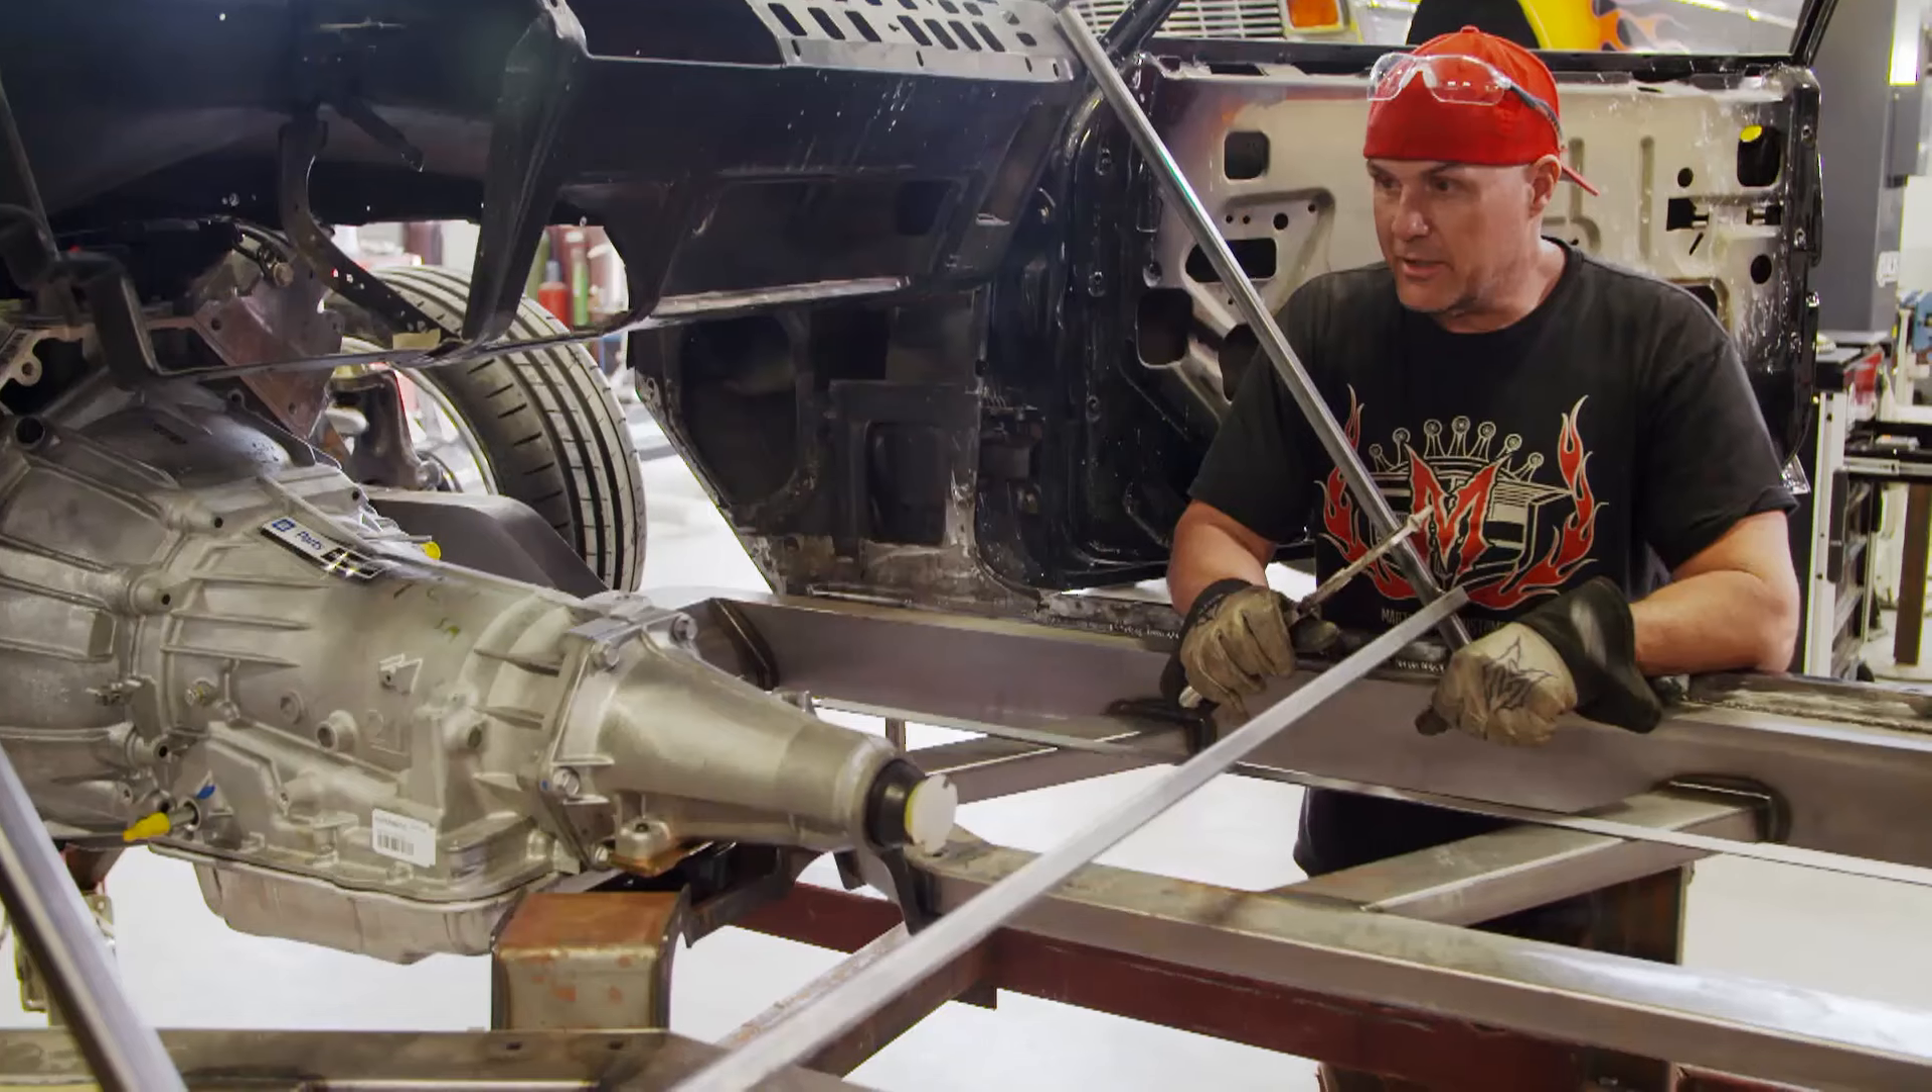Ahora tenemos la carrocería en su lugar y pusimos la caja de cambios.